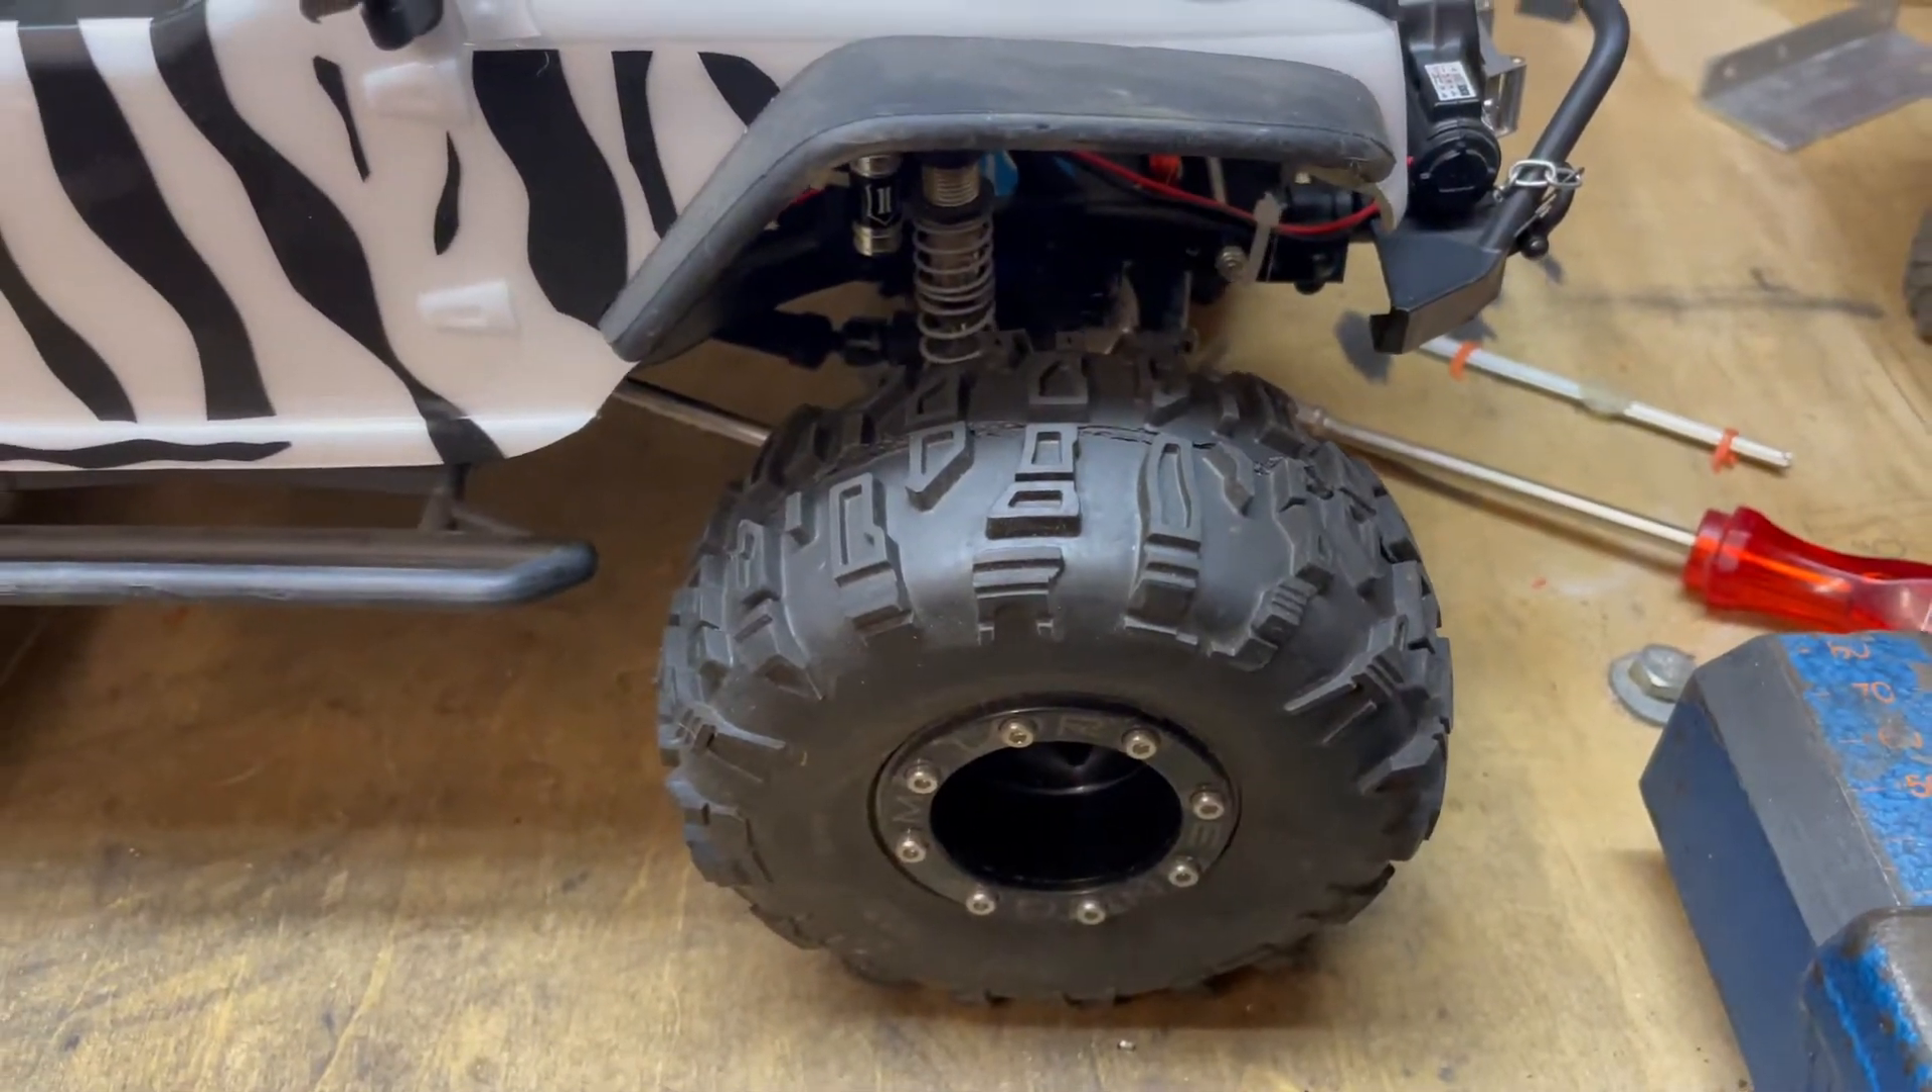So ich habe das ding jetzt zusammengebaut habe jetzt auch mal die dicken reifen drauf gemacht.